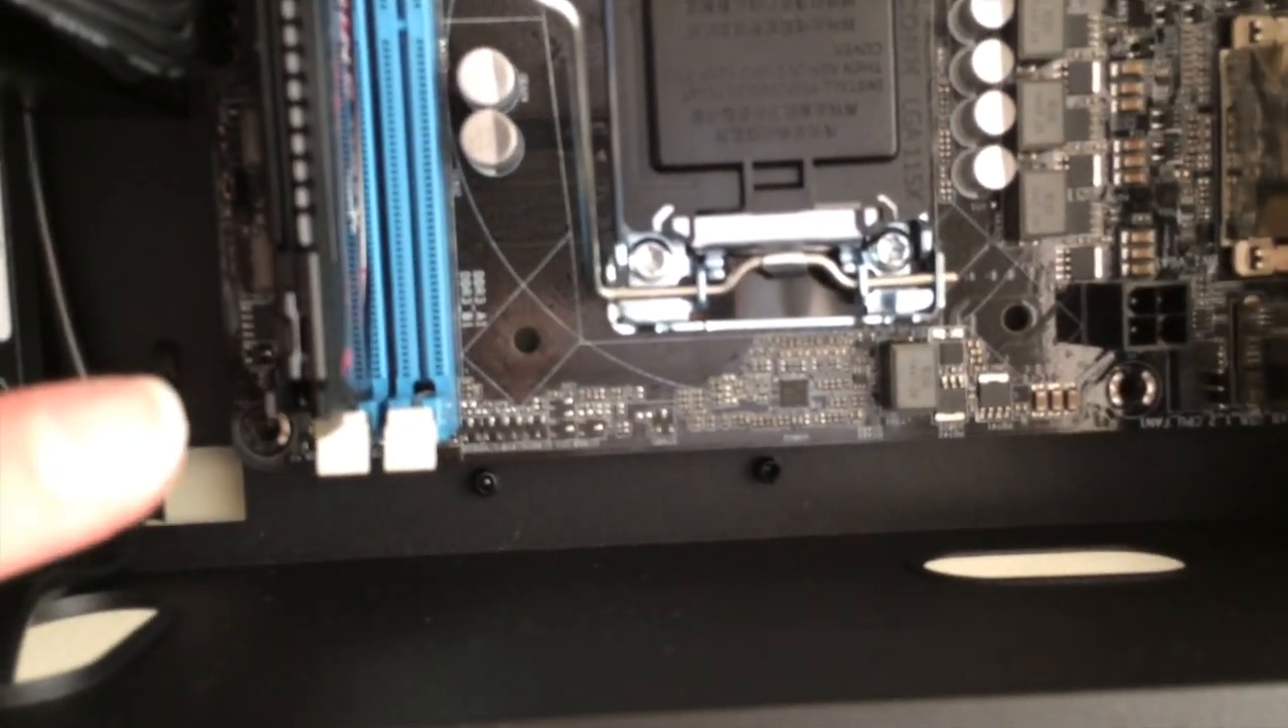Okay, so we got the motherboard in there.